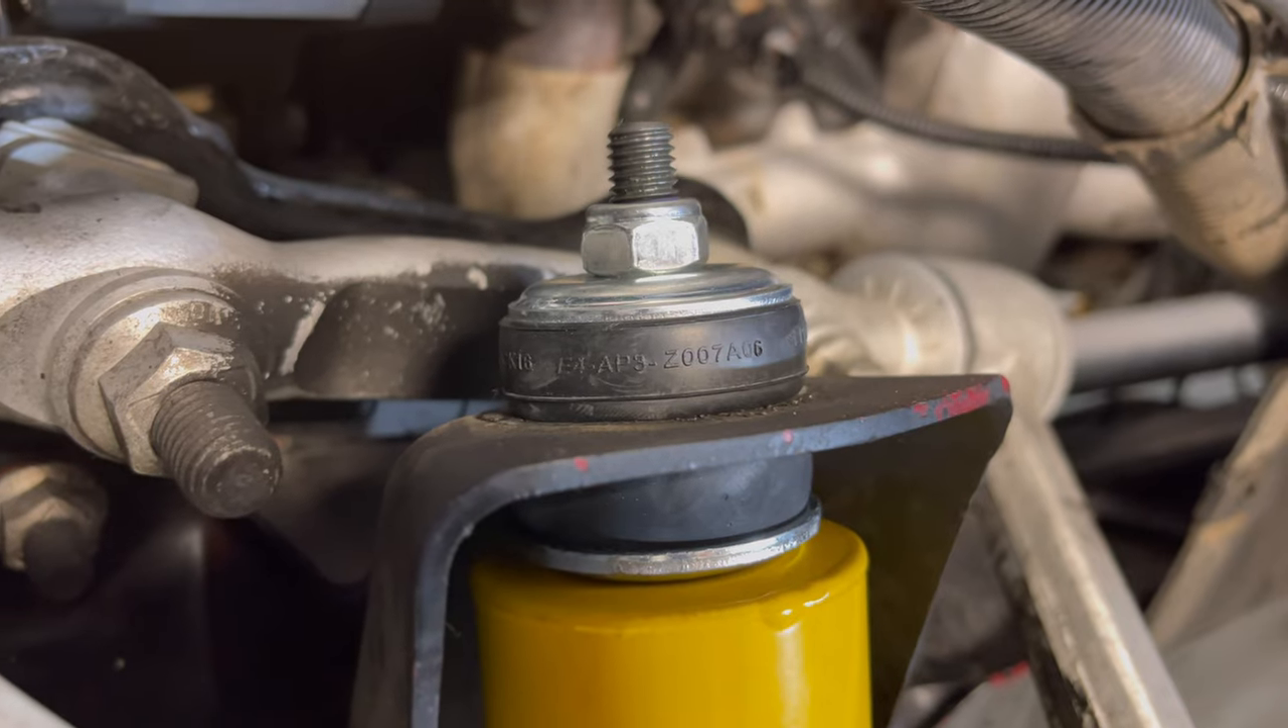Okay so we are fully installed now and just for reference that is what the upper rubber bushing should look like.